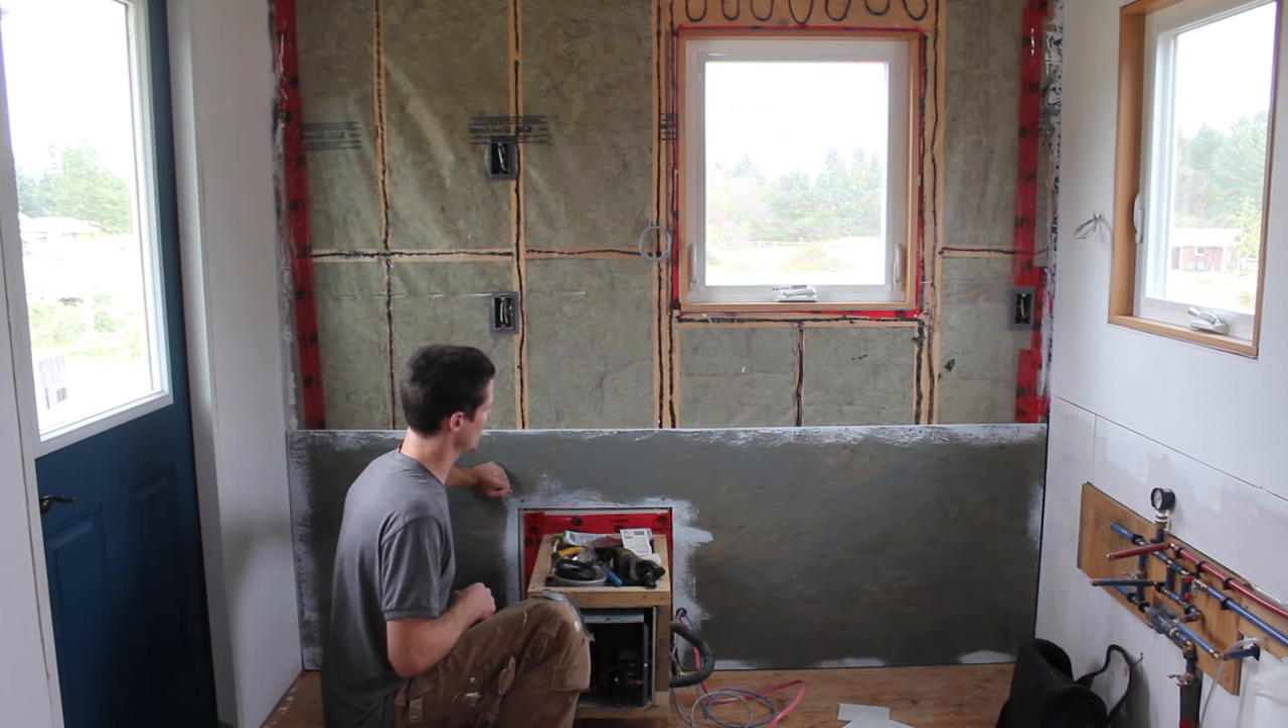All right, now we've got some cladding down here, and from here up, we're just going to use our nice stuff.